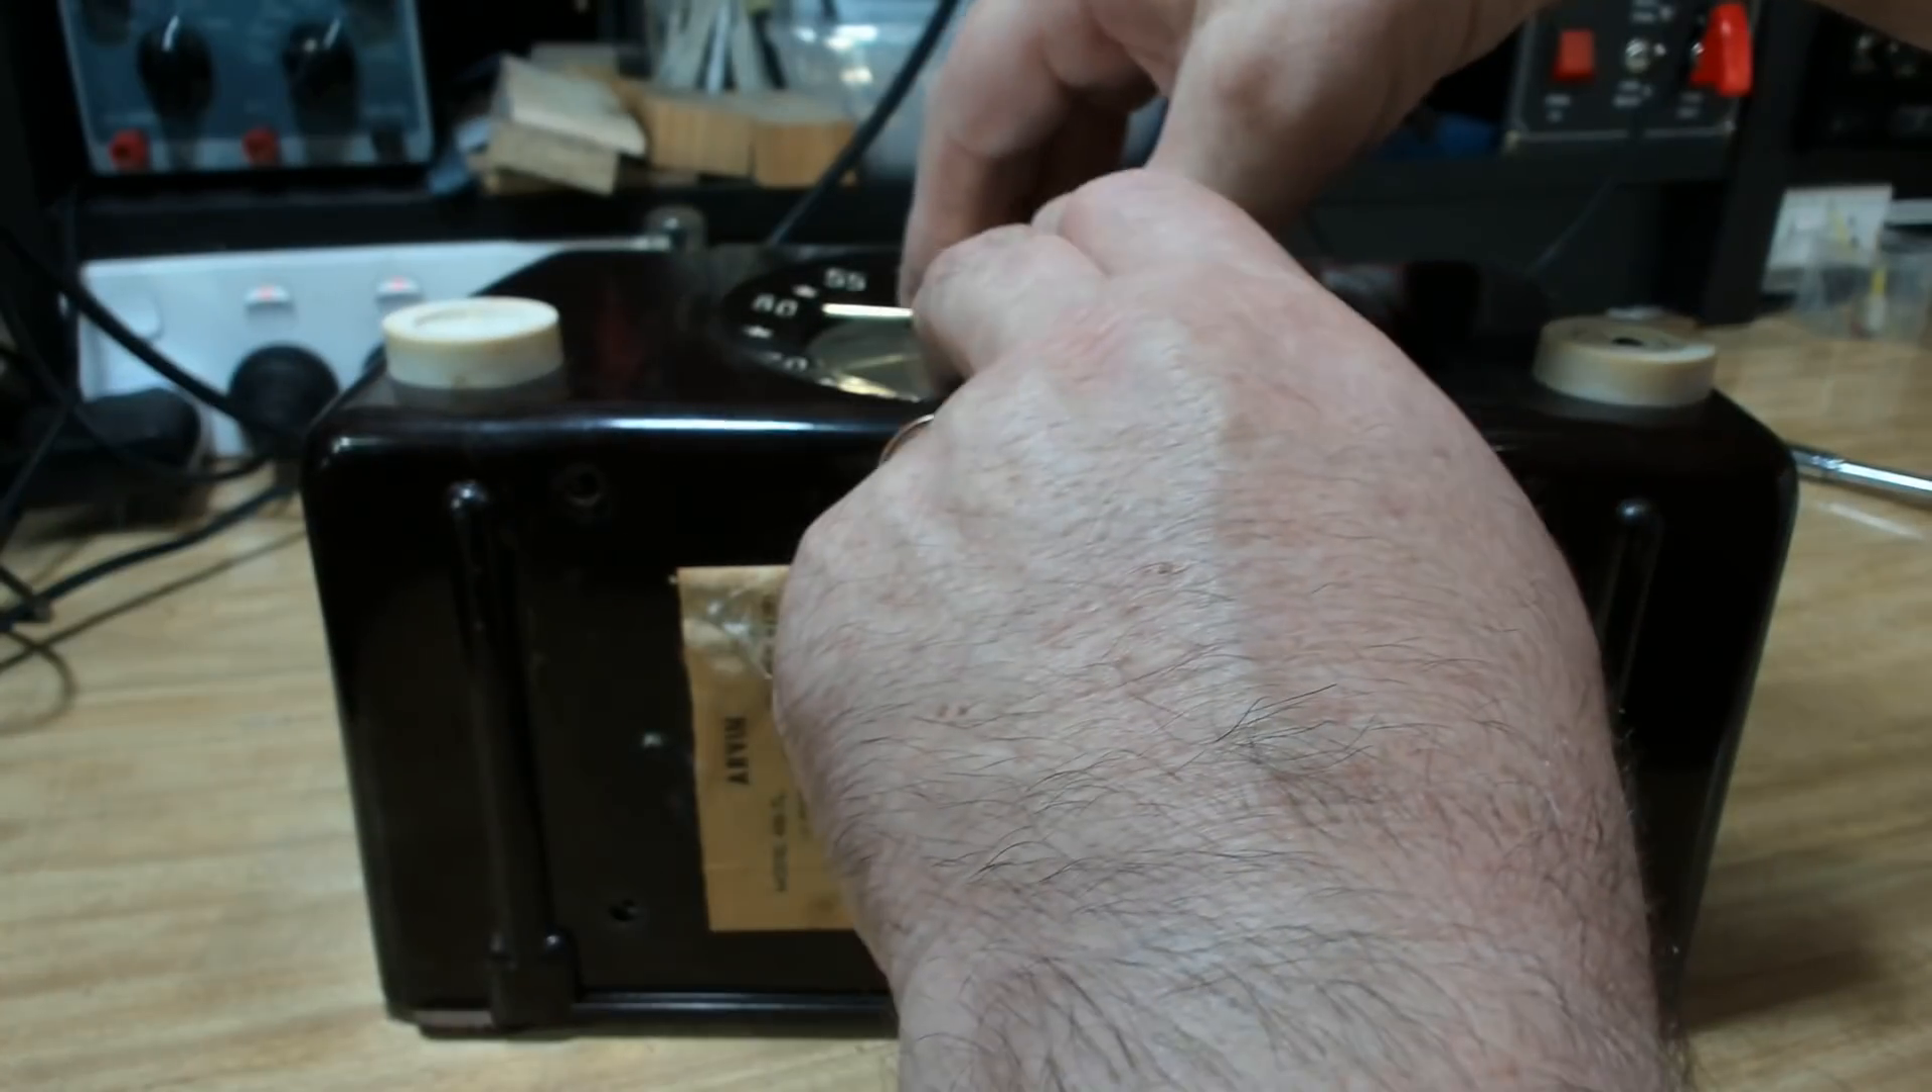I've left the knobs on. I can't get them off.